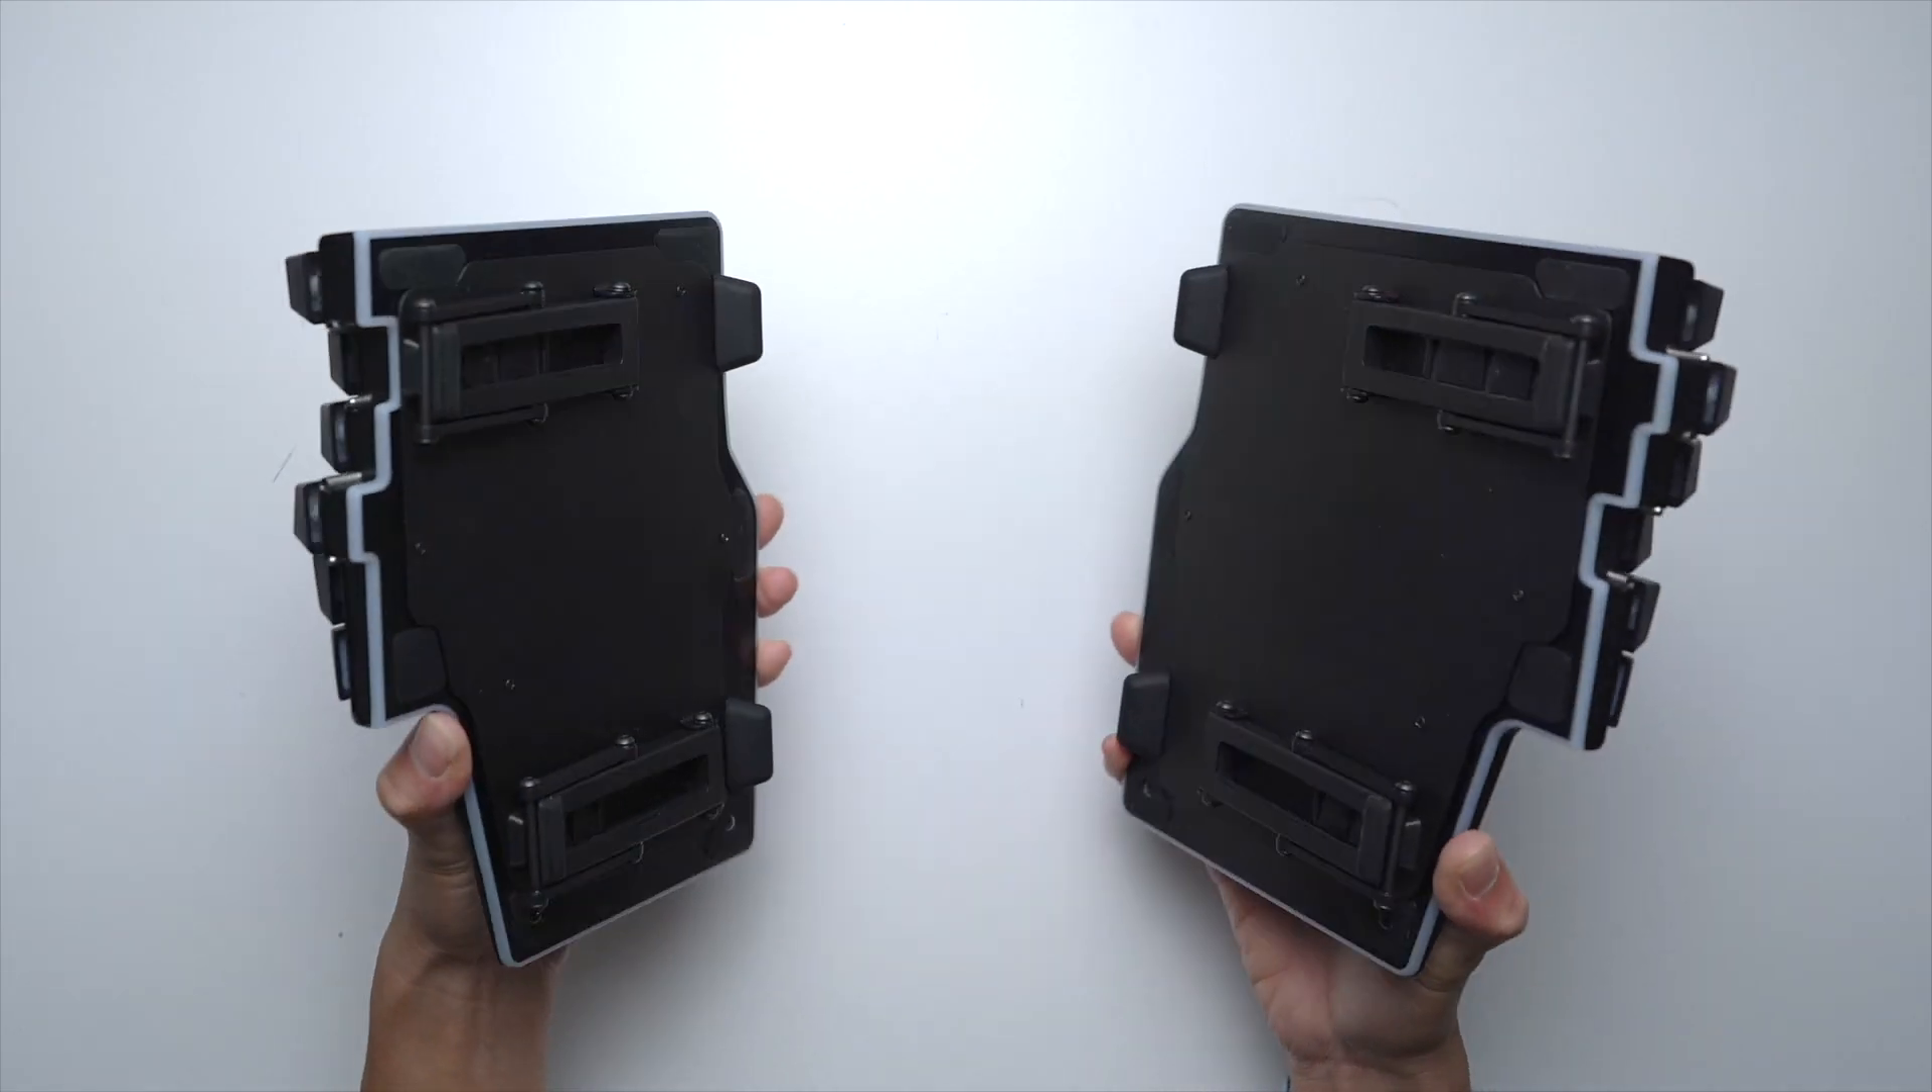You have successfully mounted your Tenting Kit.